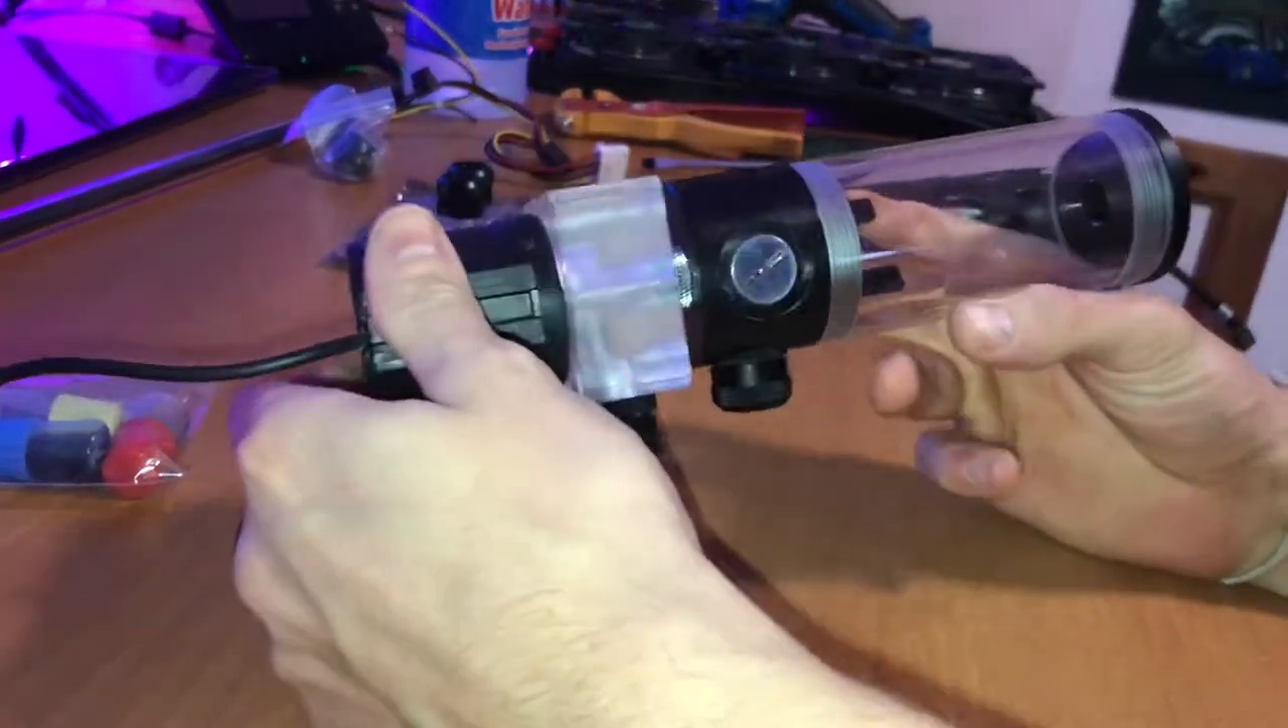All right, so the pump and the Reservoir are attached.